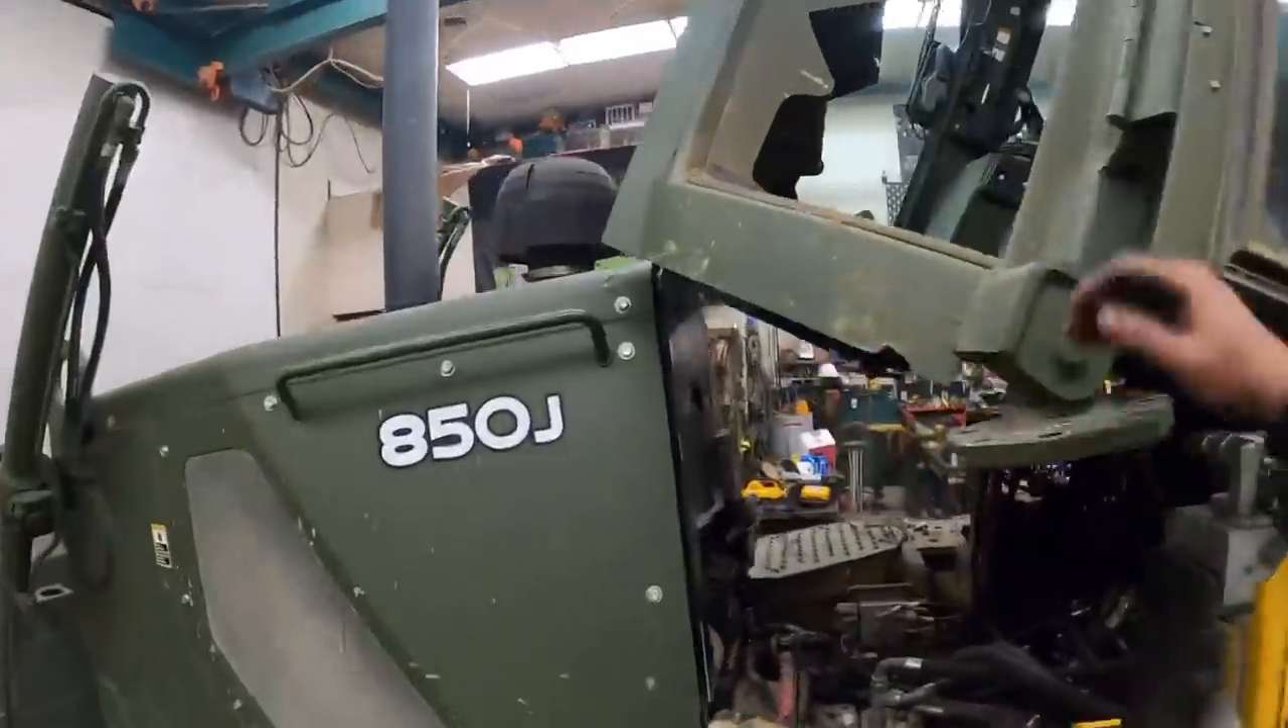I still don't have the cab down yet.